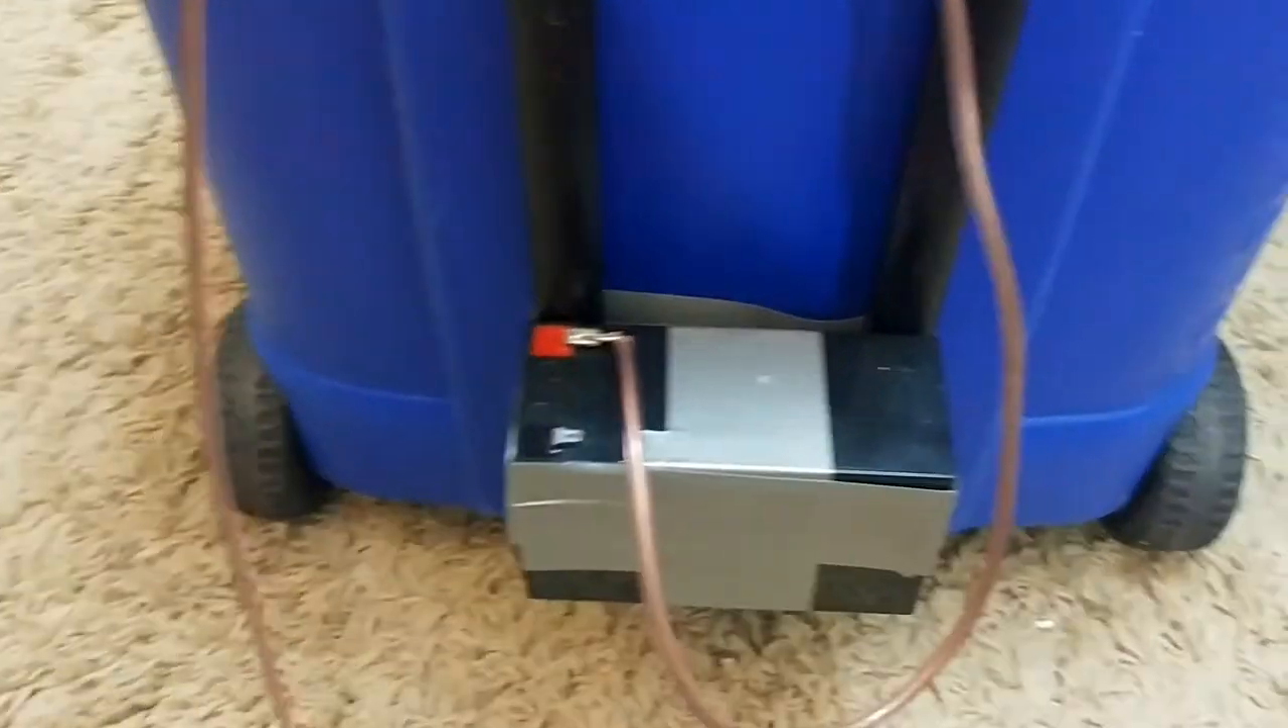And then I ran the ground right down here to the battery which I taped on and it's pretty sturdy it's gonna stay there.